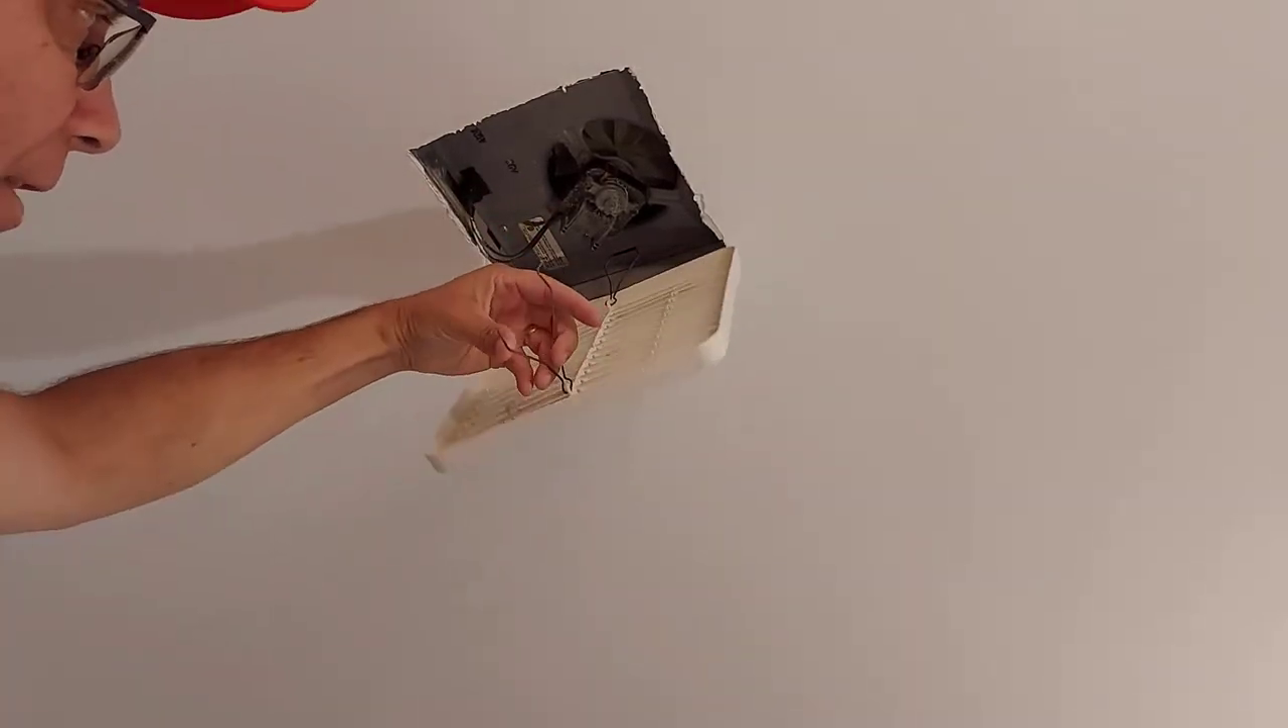So I already took down the vent cover to show you inside.